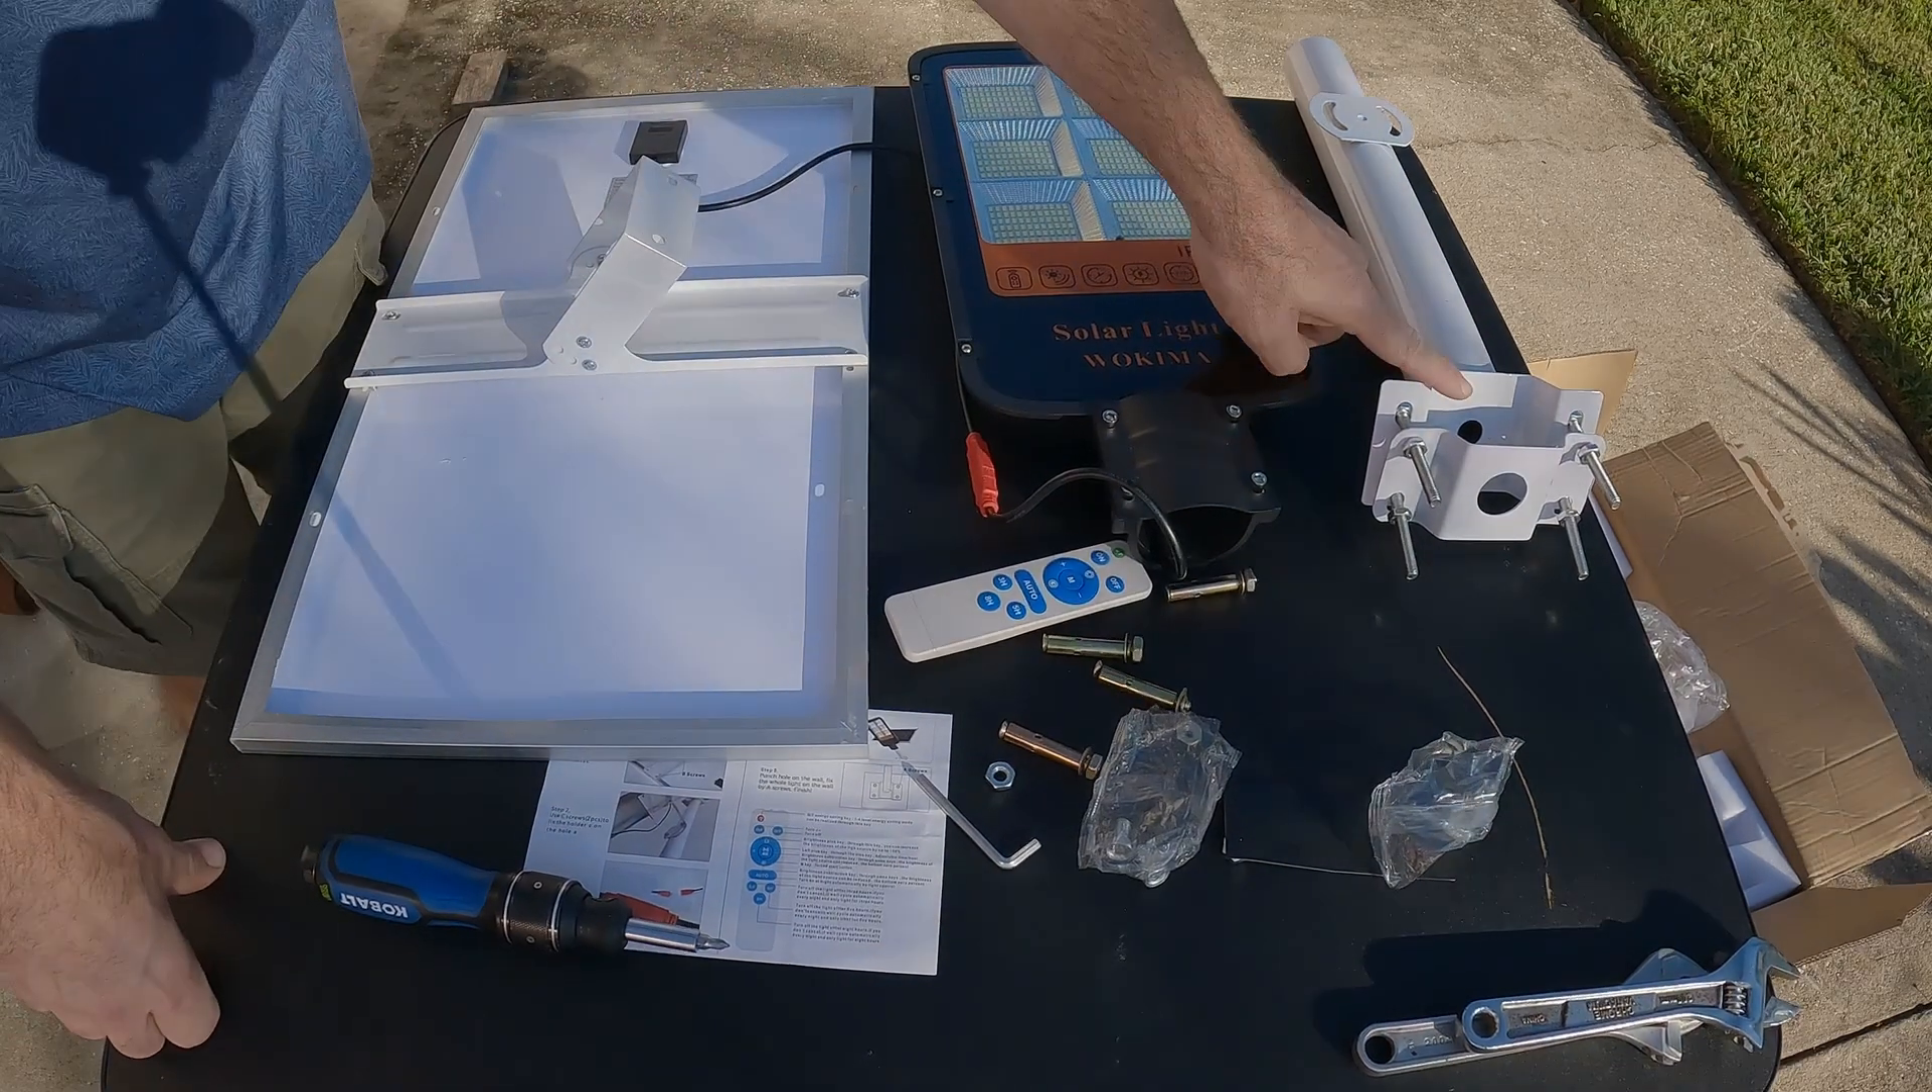So now we have our bracket fully assembled.